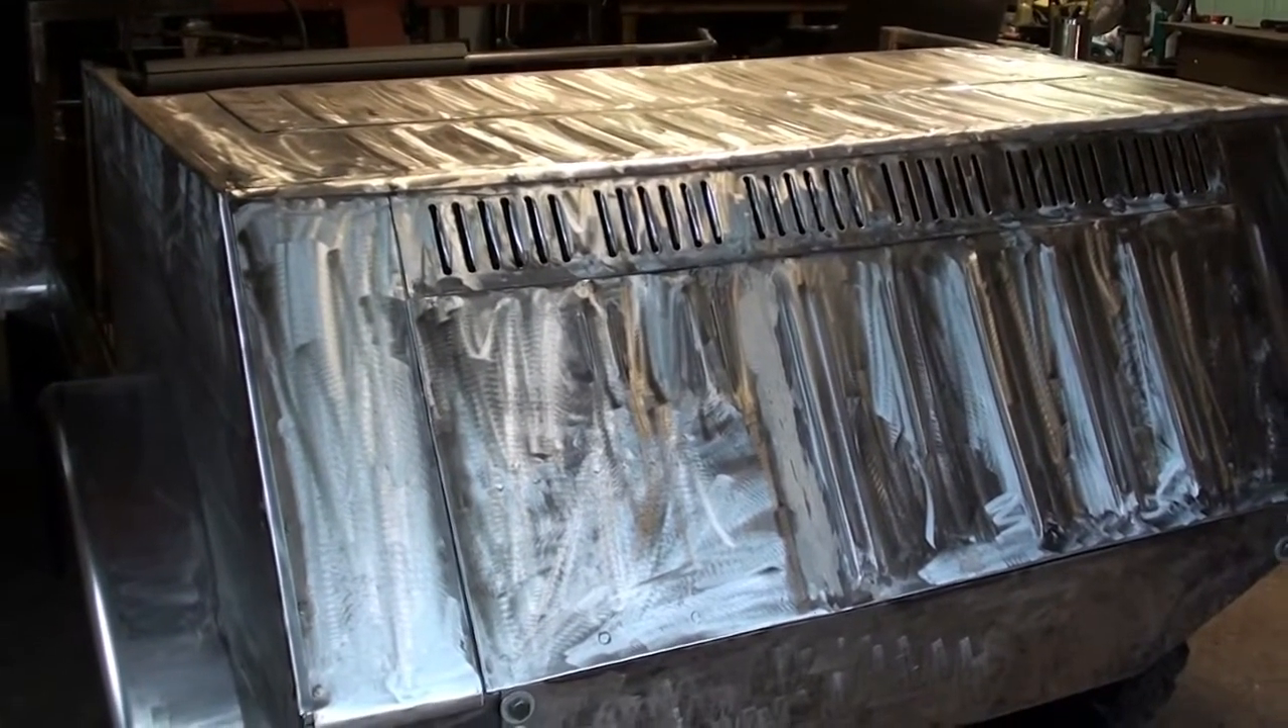Okay so there's the back end all finished with the vent still need to weld the hinge on for the hatch for the engine compartment.